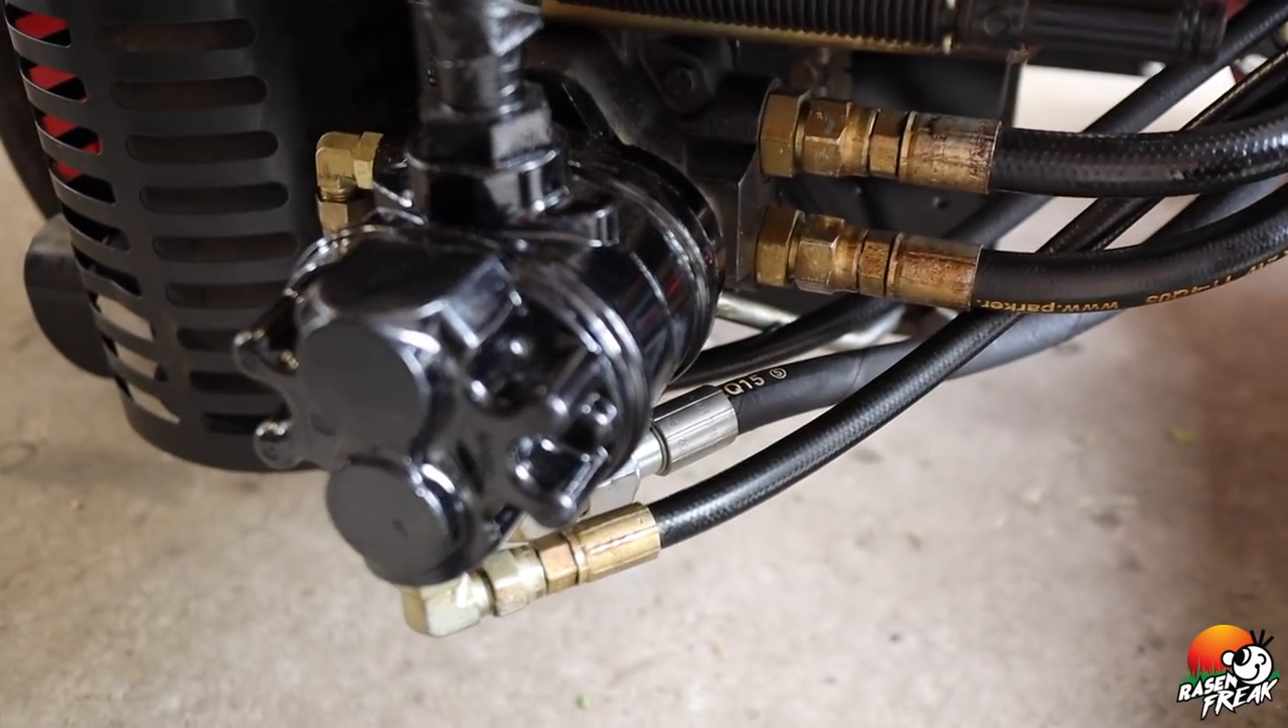Da sieht man die ganzen Schläuche. Schläuche alle schon angeschlossen.